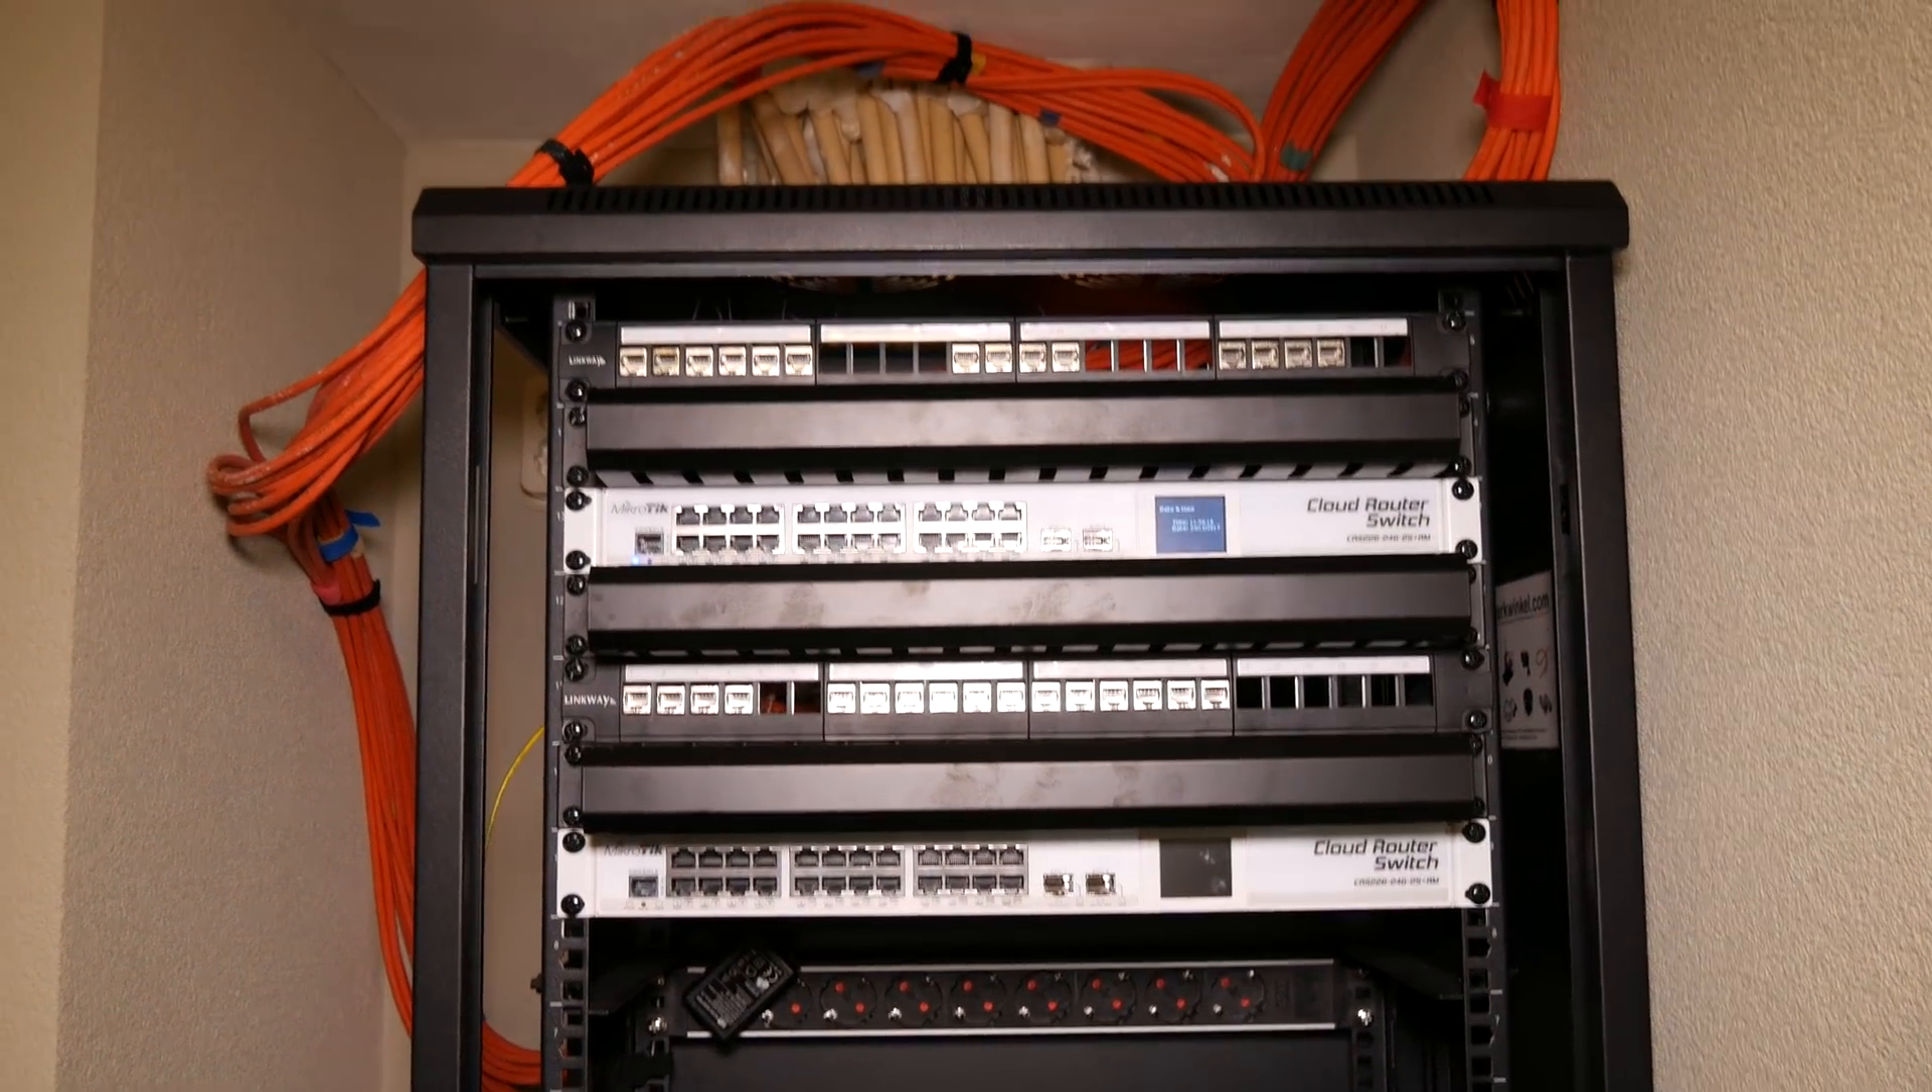We see that the two switches are now installed, and that both the patch panels and switches have basically been sandwiched between the cable arranging panels.